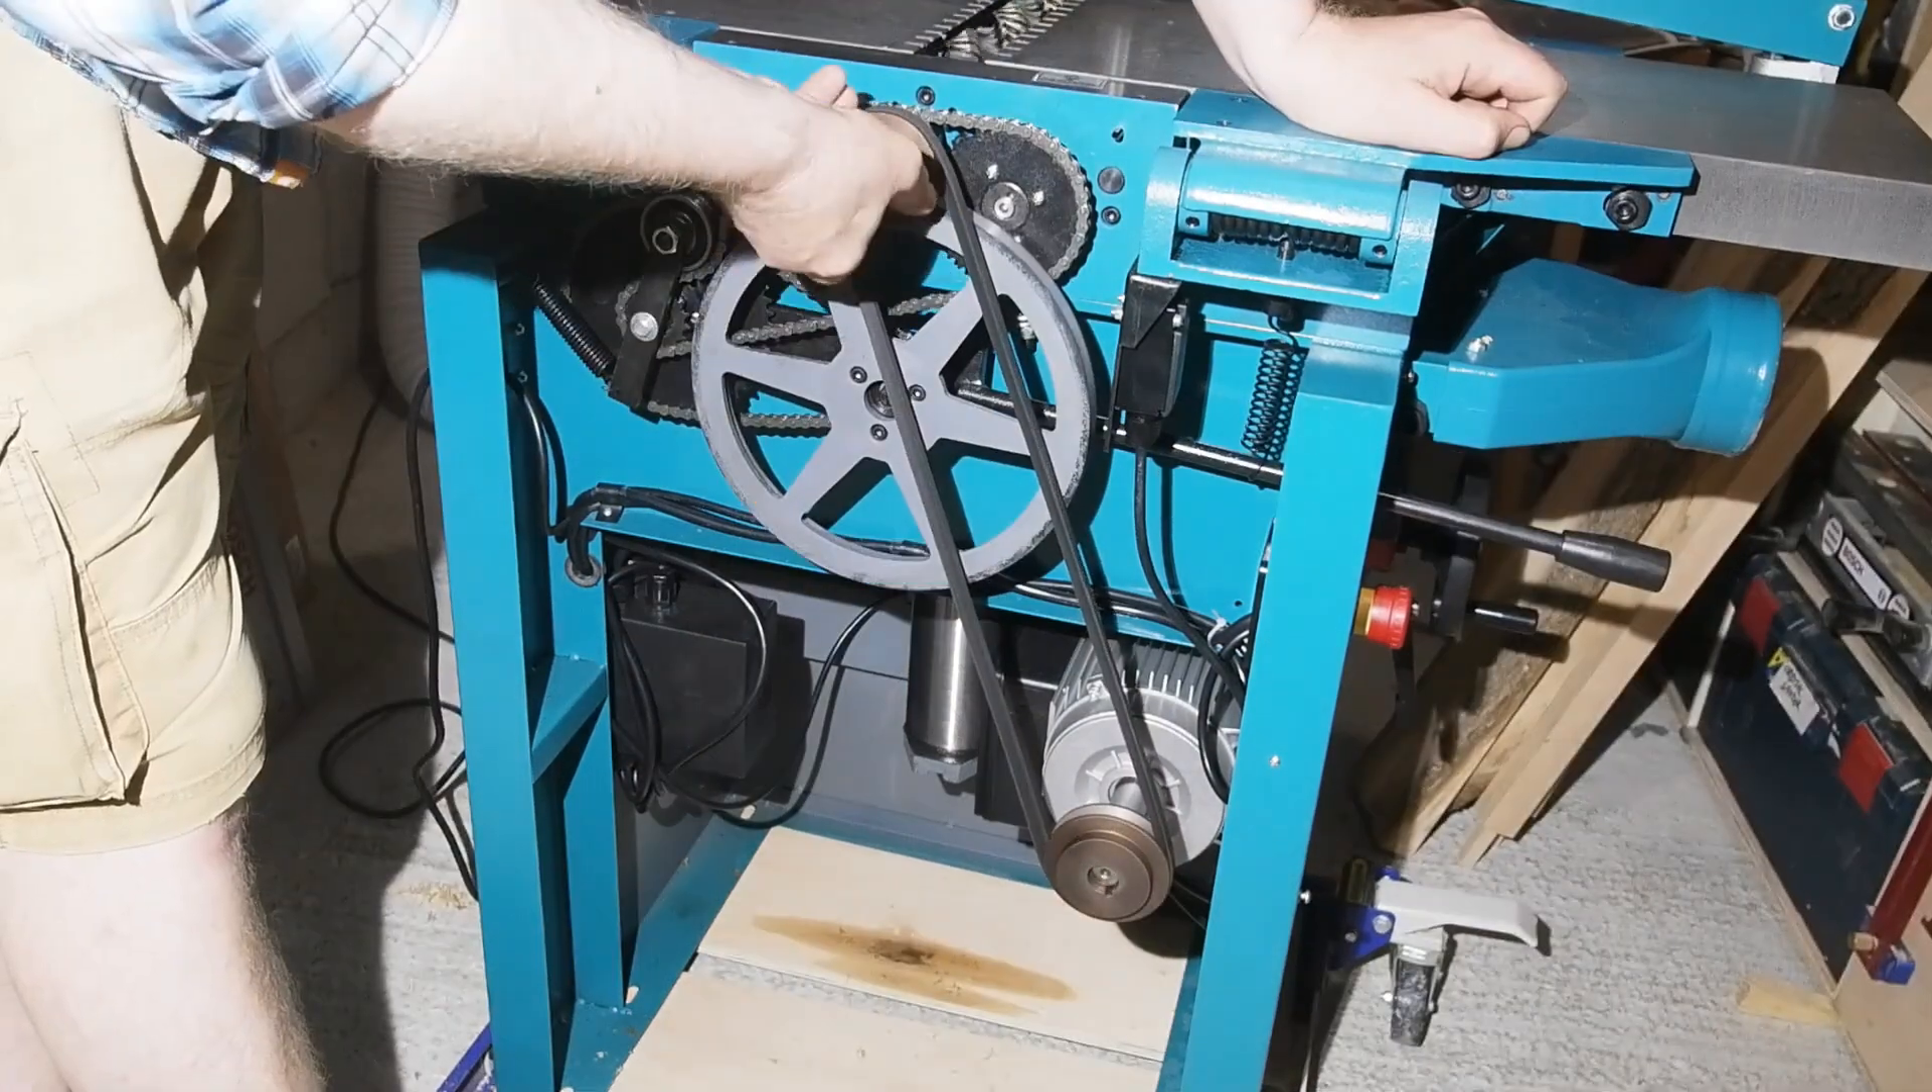I've taken the cover off the back of the machine so you can have a look inside.